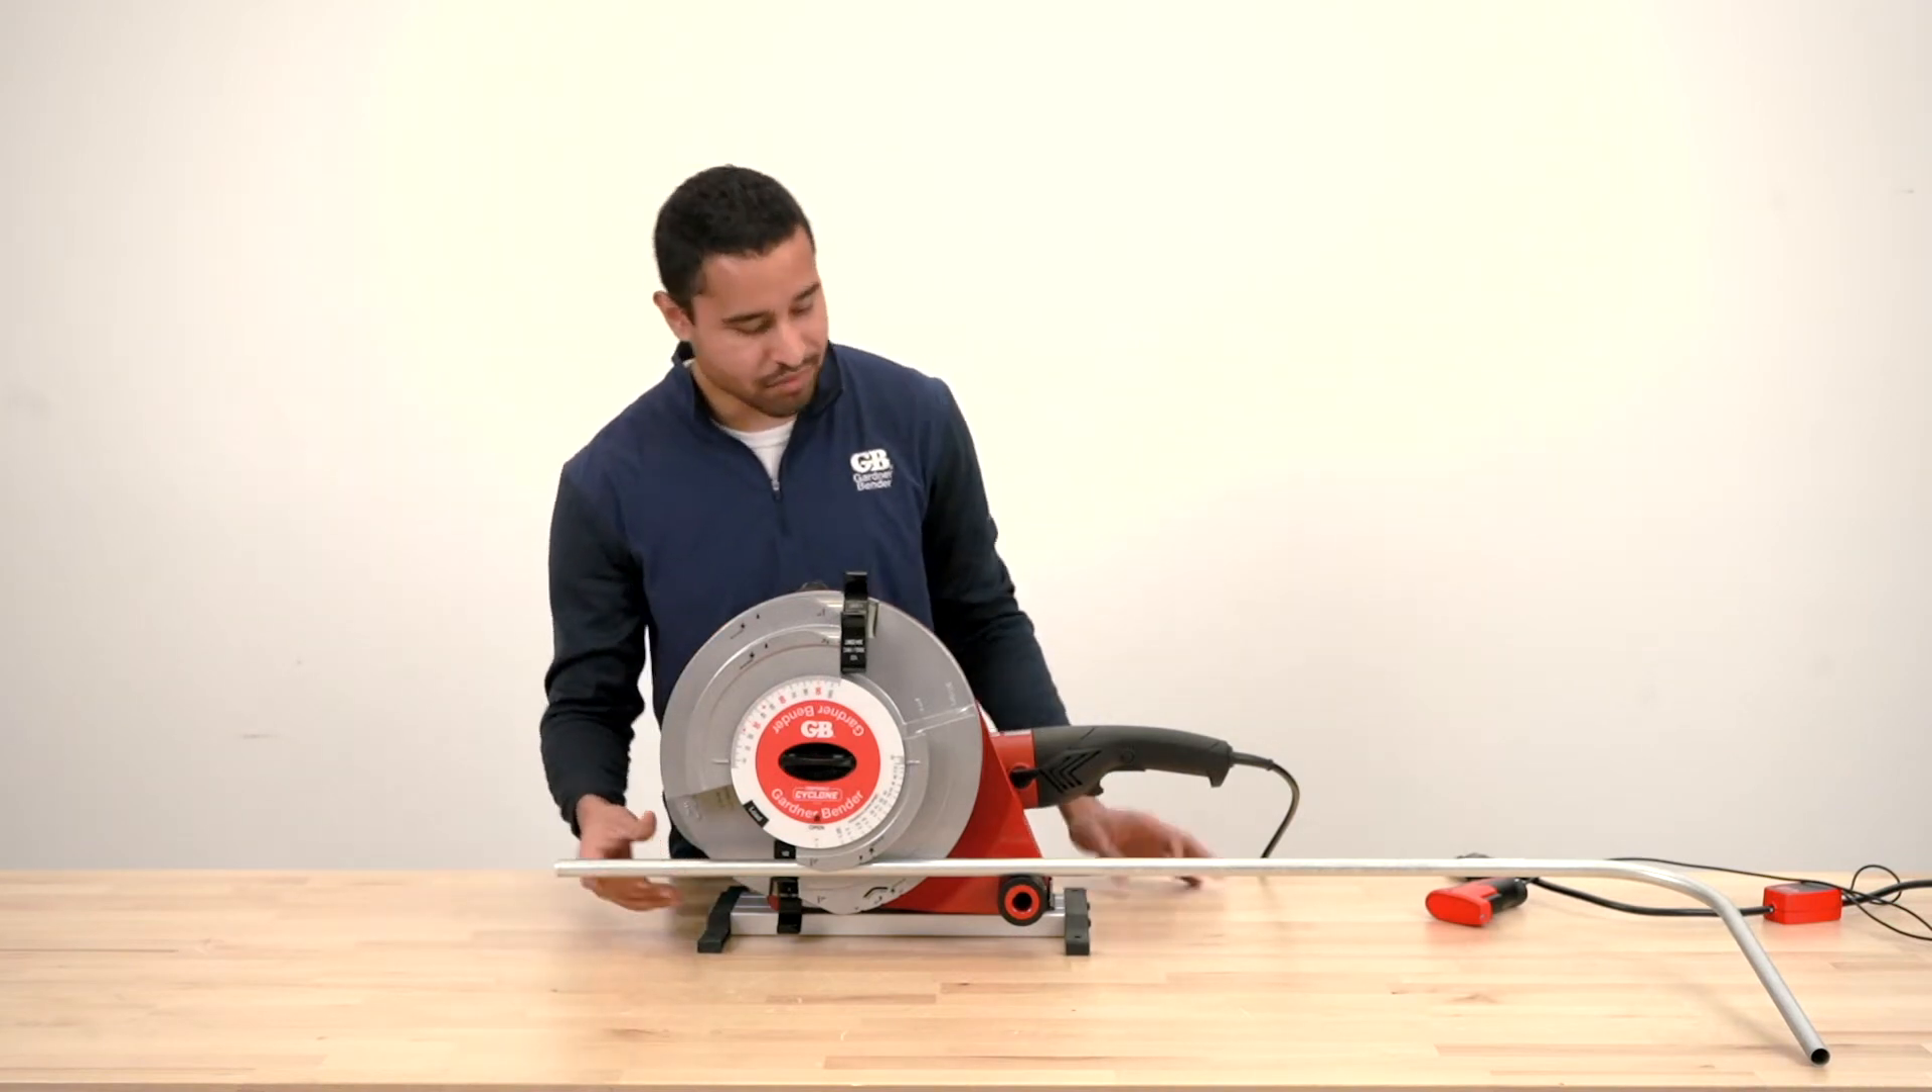We have the conduit loaded in.